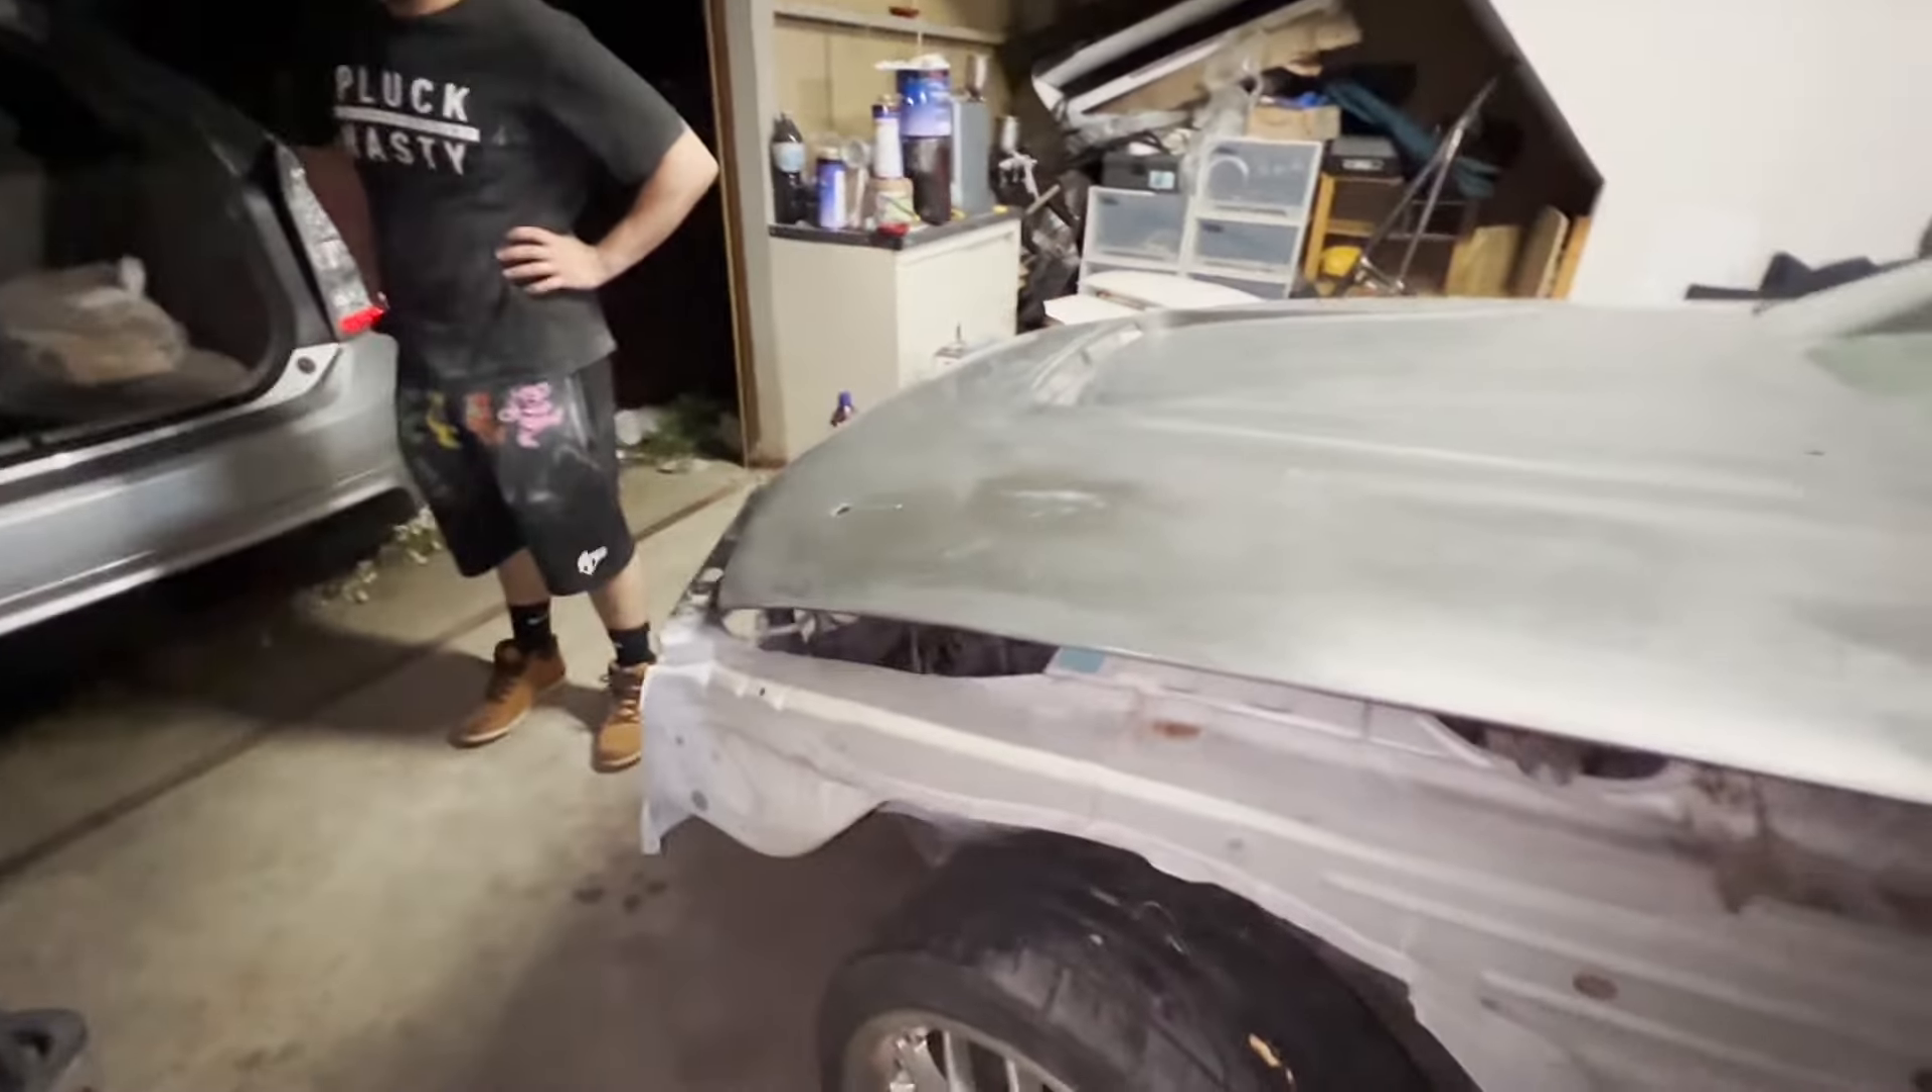Mas, no caso, esse aqui ainda não tem o para-choque.